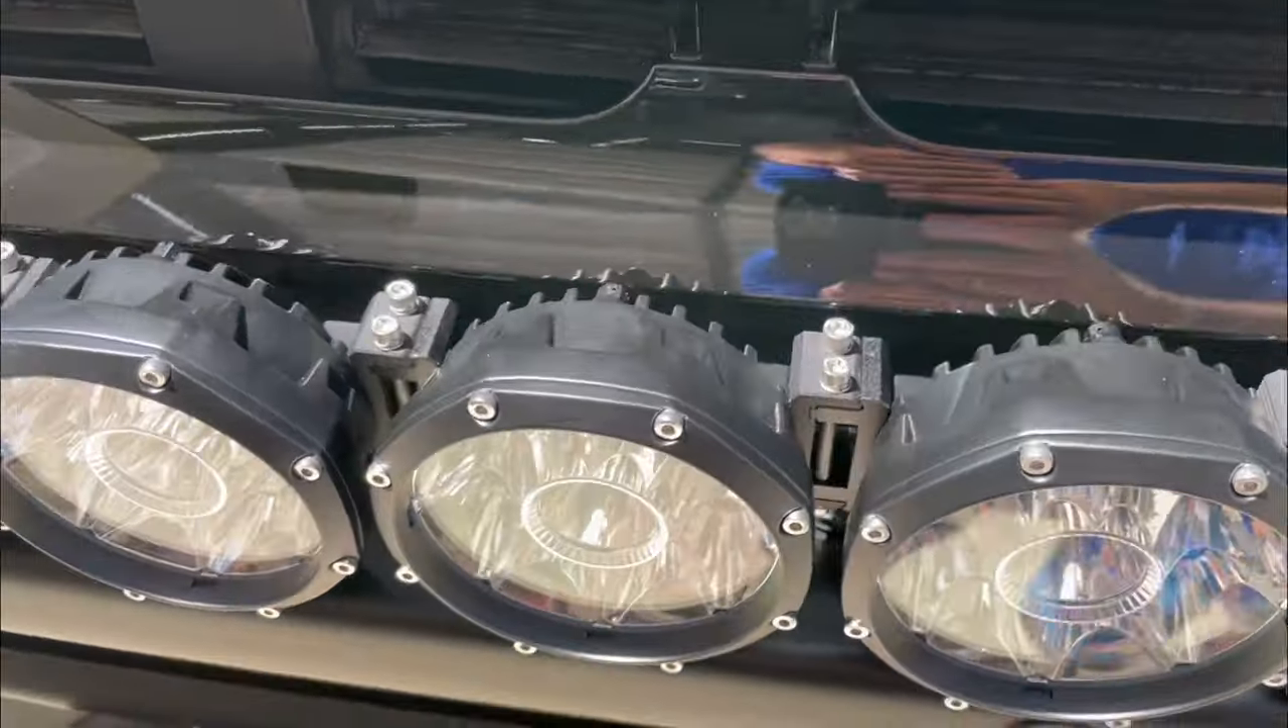This is what it looks like when the light bar is installed.